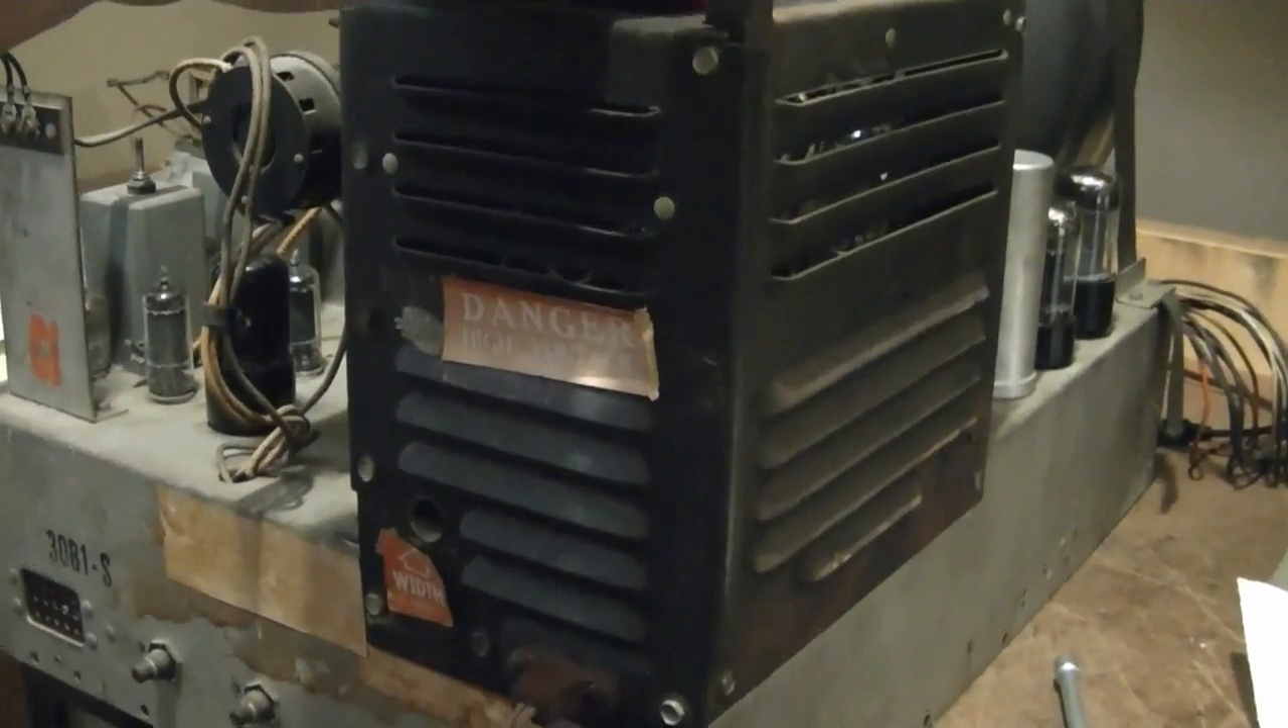Alright, here's the new high voltage cage cover installed.